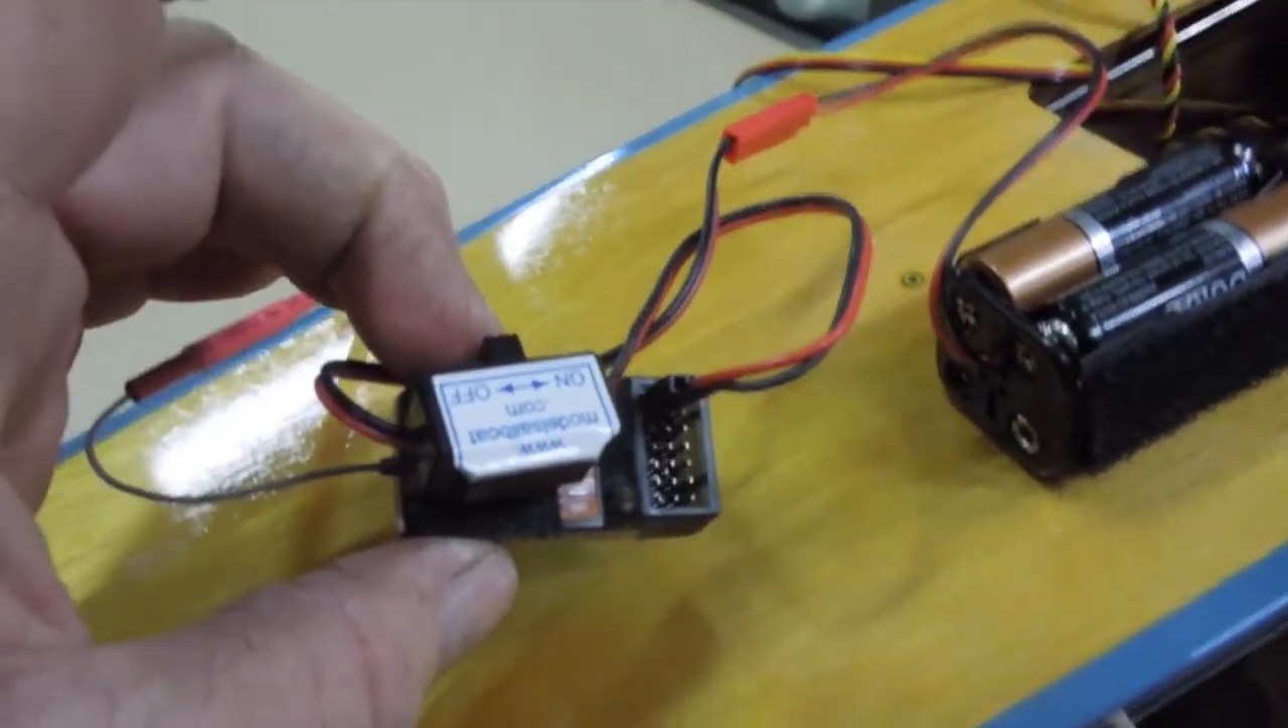Voila! We have the switch on top of the receiver.